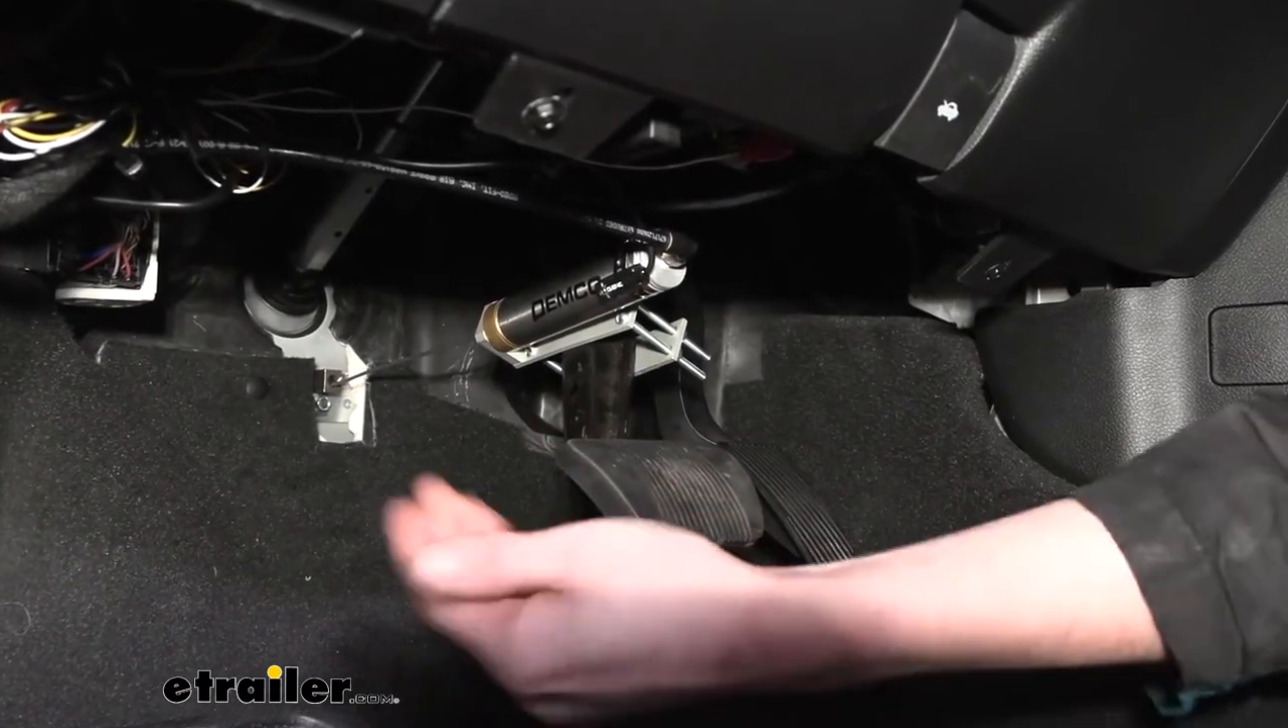Here's our actuating cylinder attached to the brake pedal inside of our vehicle.